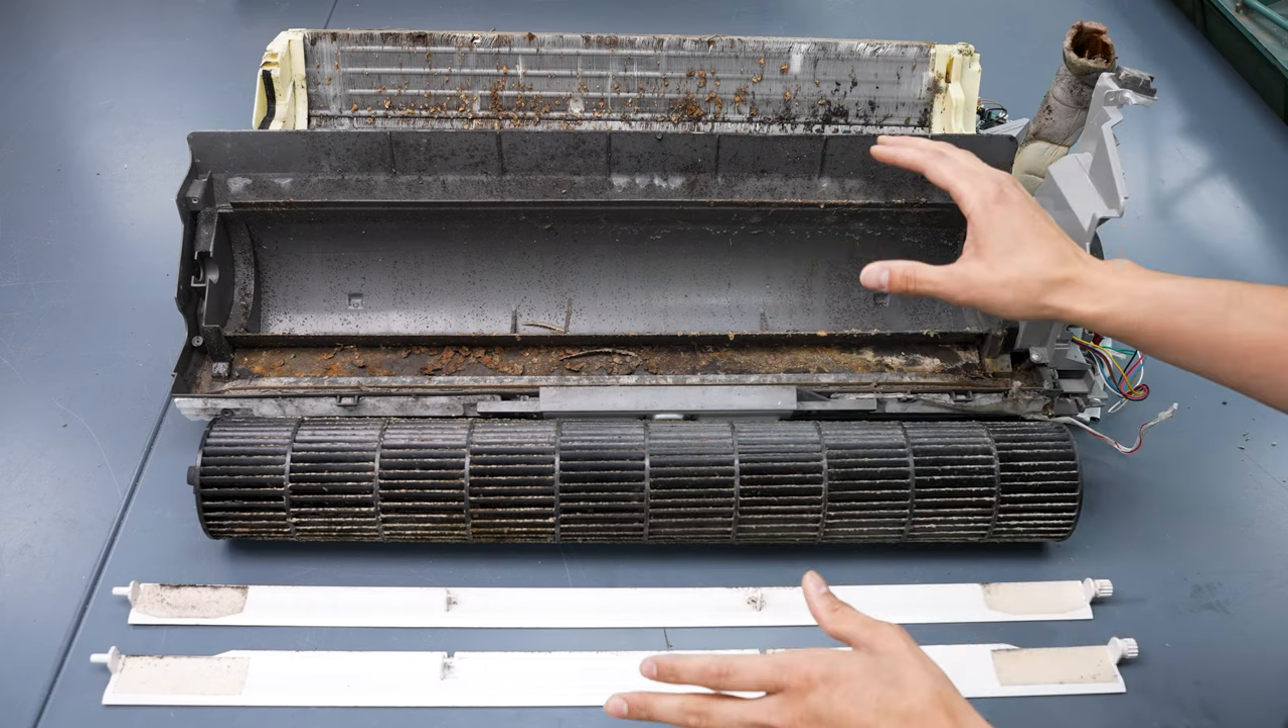As you can see here, we have a mini-split indoor wall-mounted unit that's been dismantled.